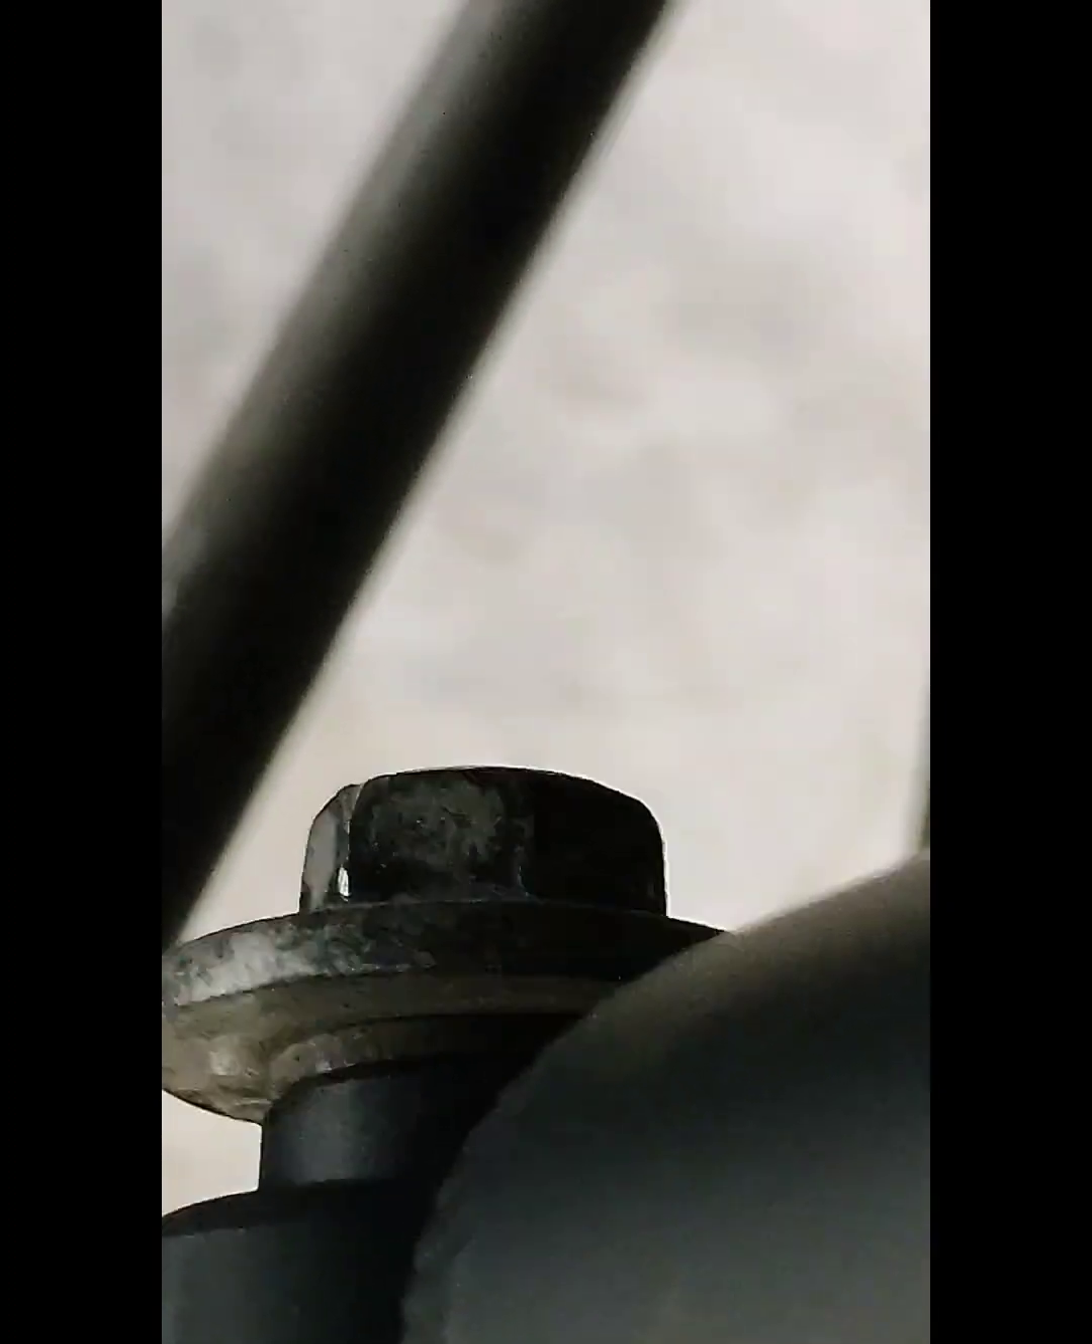El tornillo Ya está puesto Aquí ya lo pusimos.